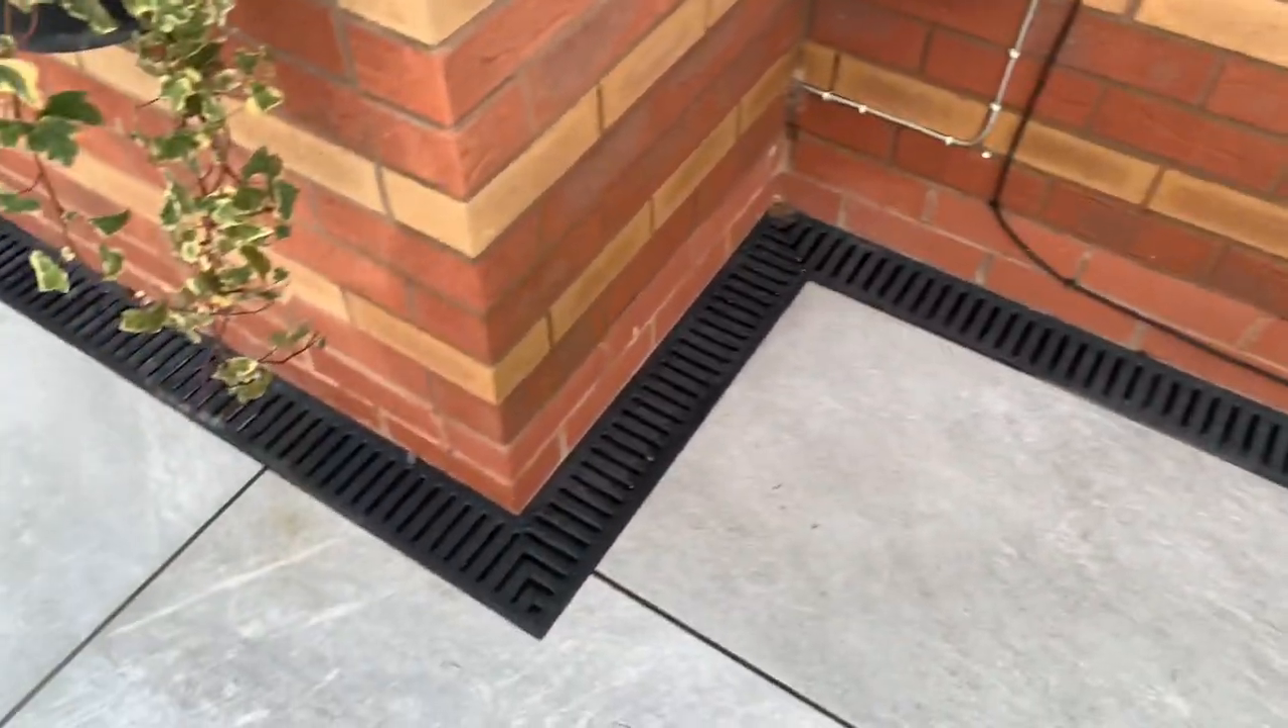You can see we've mitered all the corners.